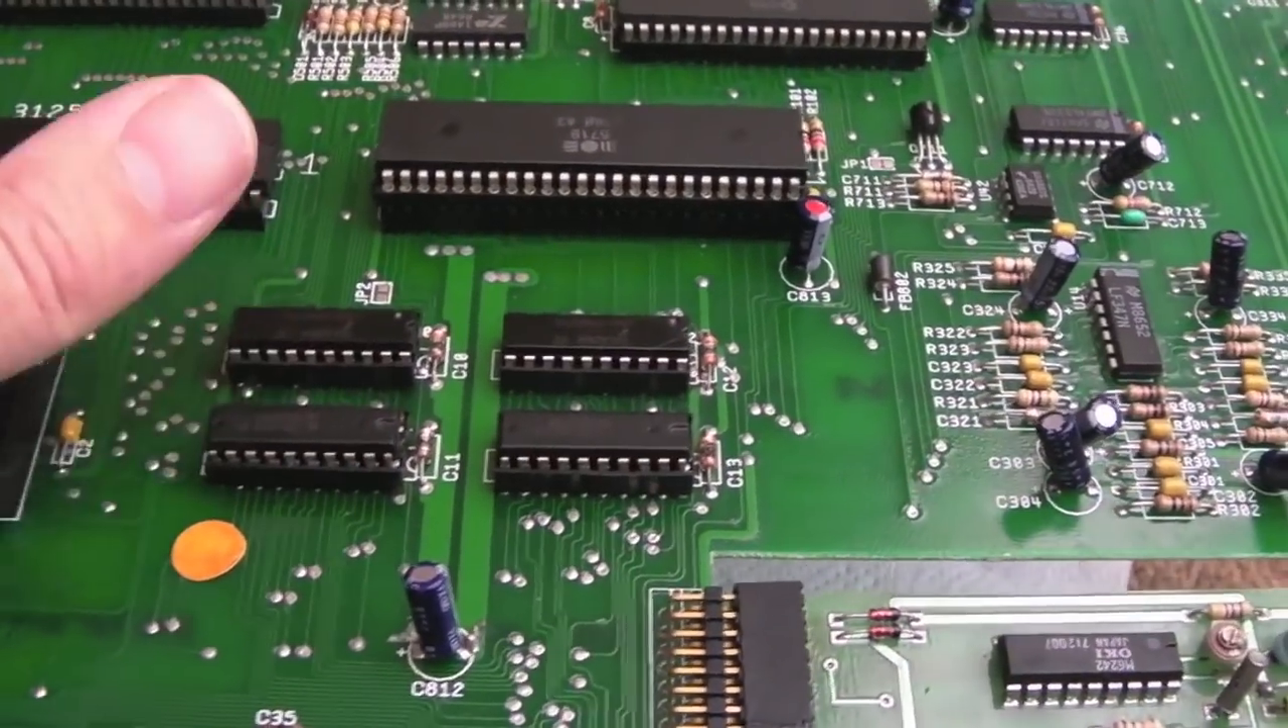So, I've got the original chips in place here.